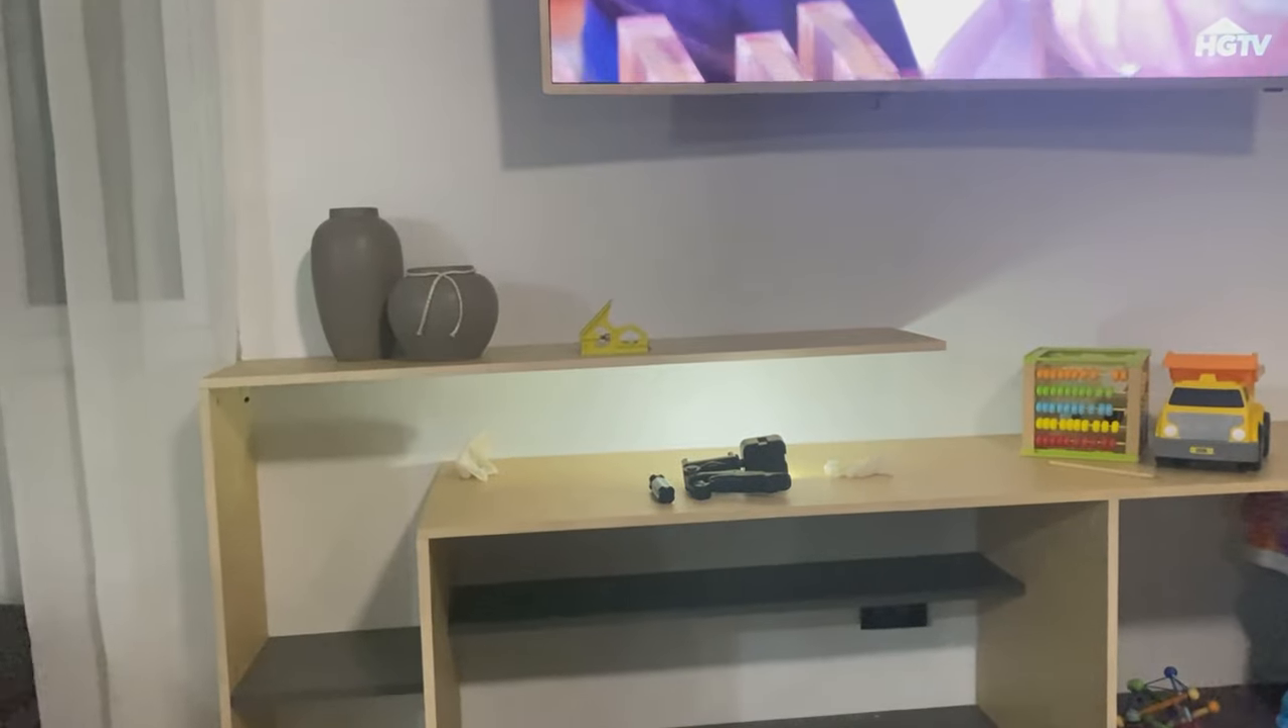We put in a shelf in one section and we have additional shelving on the outside.